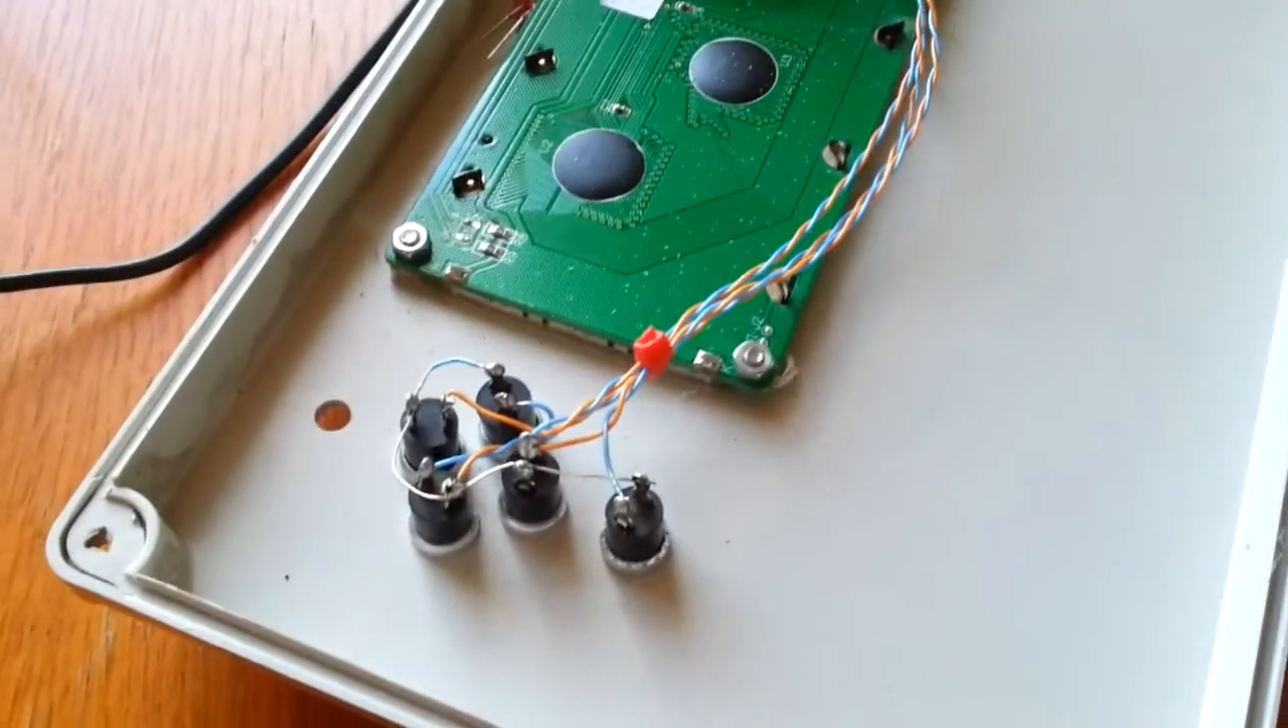As you can see, I have some buttons there. Five of them connected to the board.